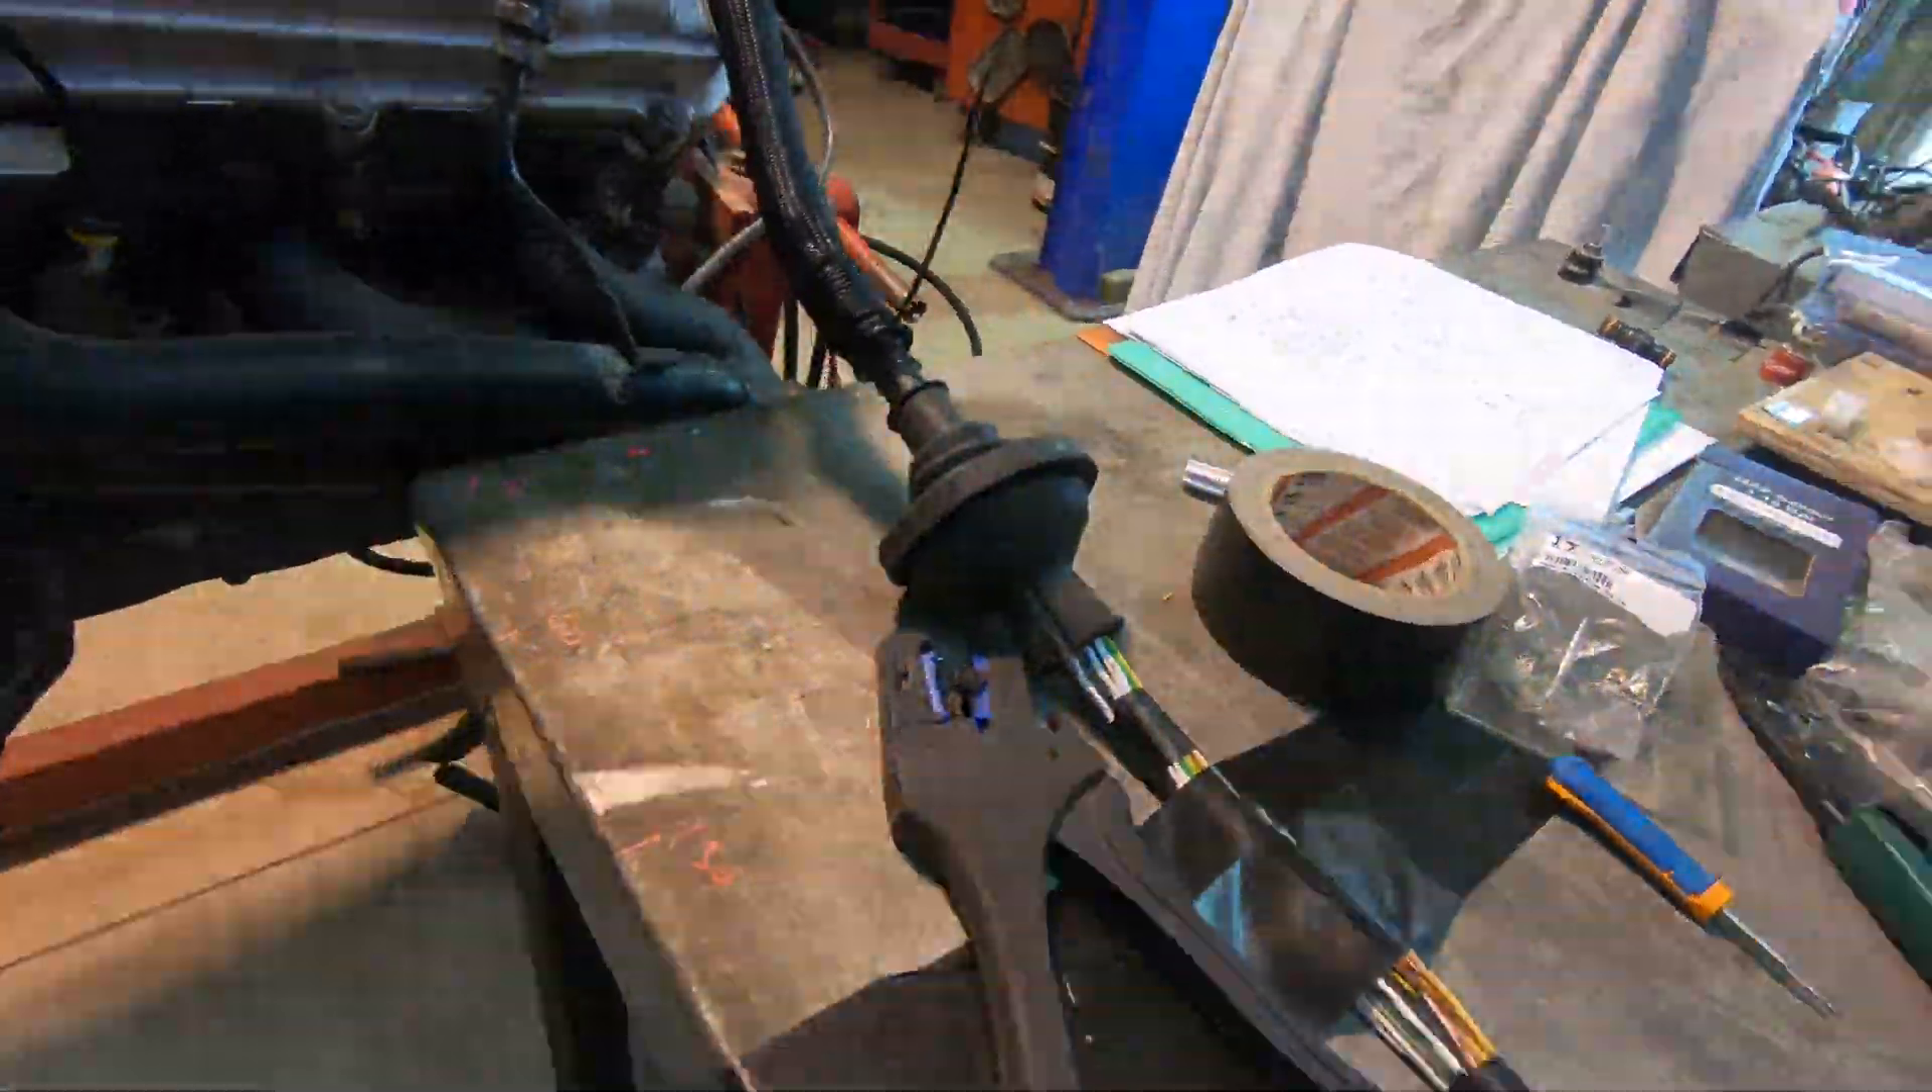I've got my firewall grommet on. Look at that. Isn't that a lovely grommet?